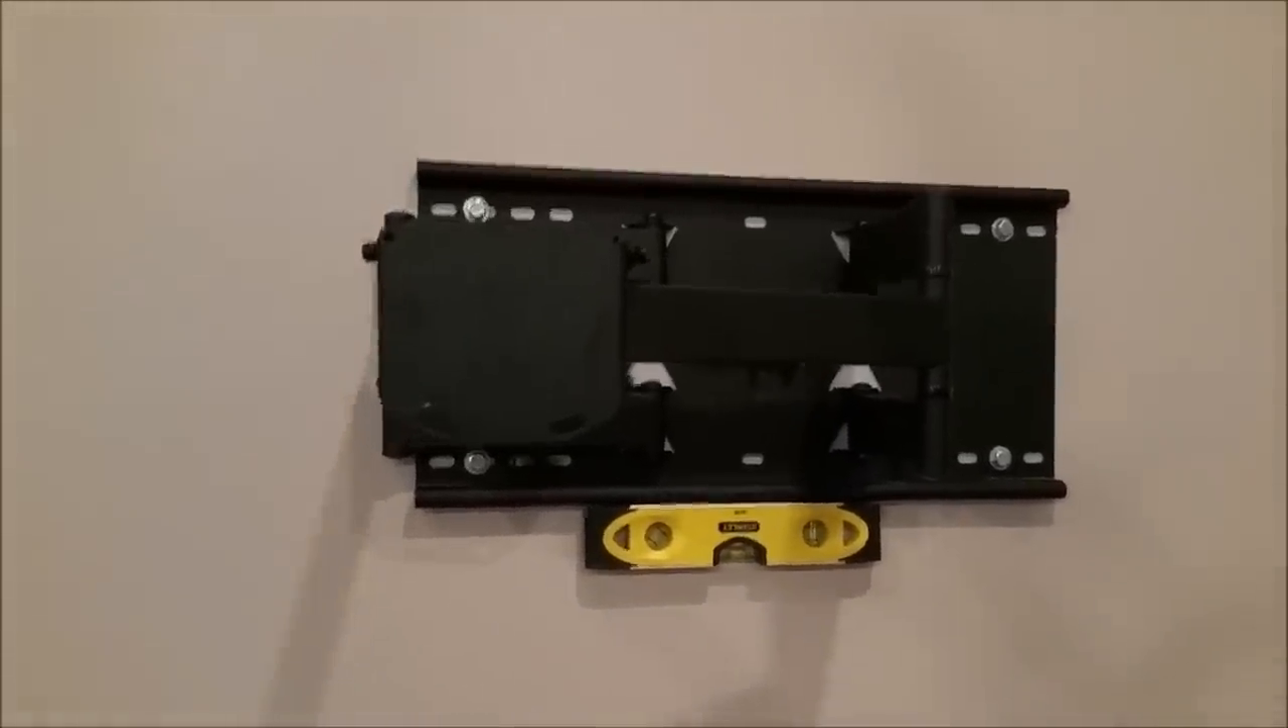The bracket is fully mounted. You can see, since I used my own lag bolts, the four silver bolts in each corner.